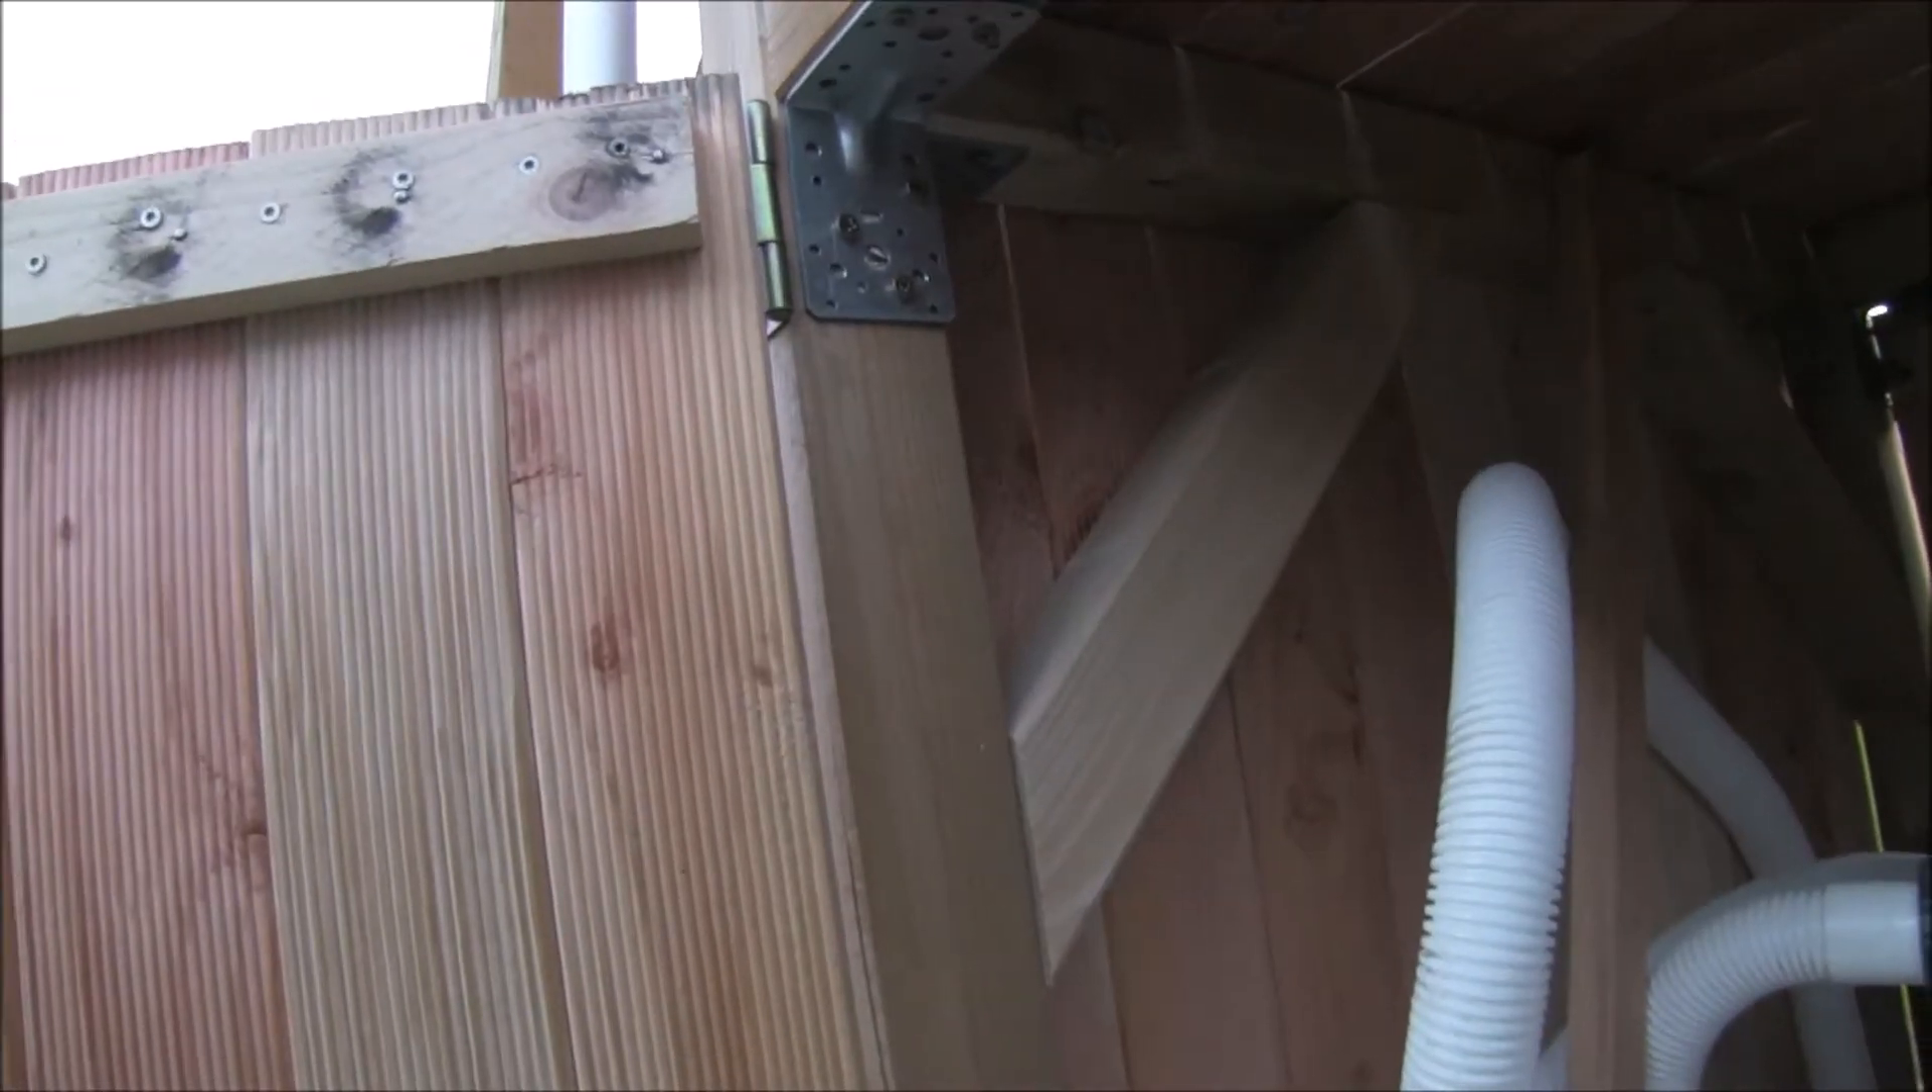Damit das stabil ist habe ich innen drin noch die diagonal streben hier eingebaut.